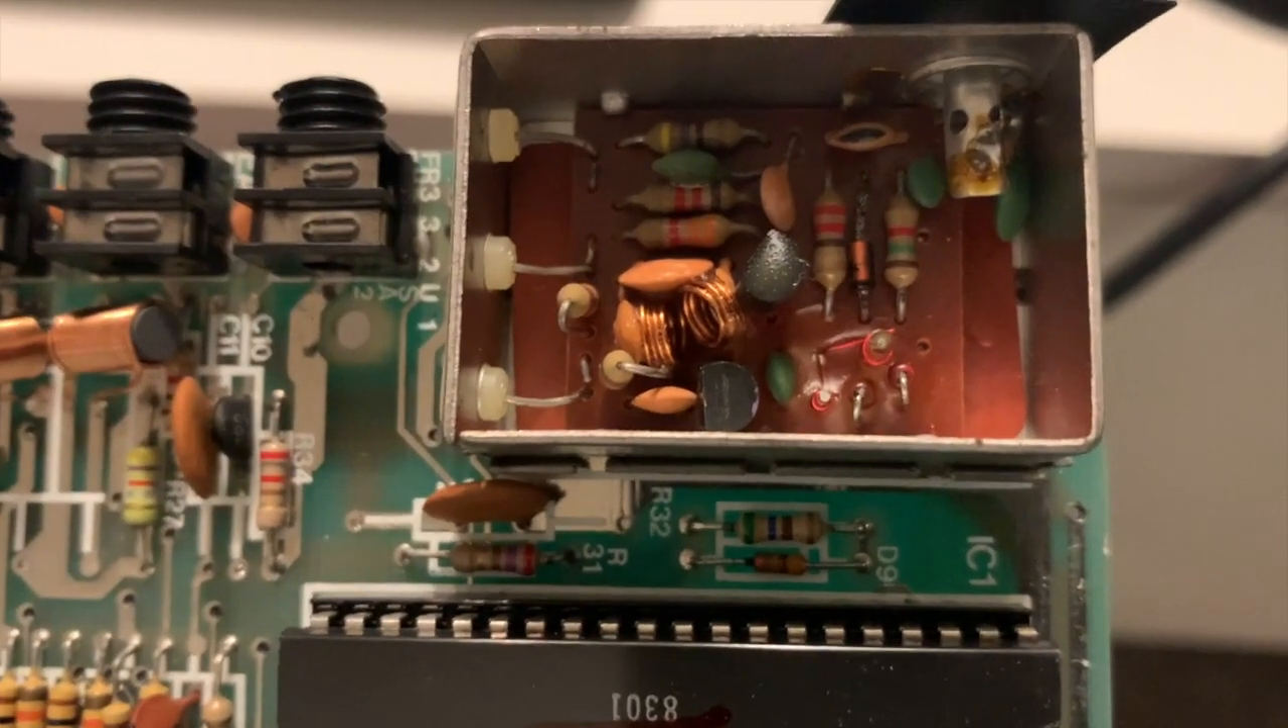And here we have the top removed.